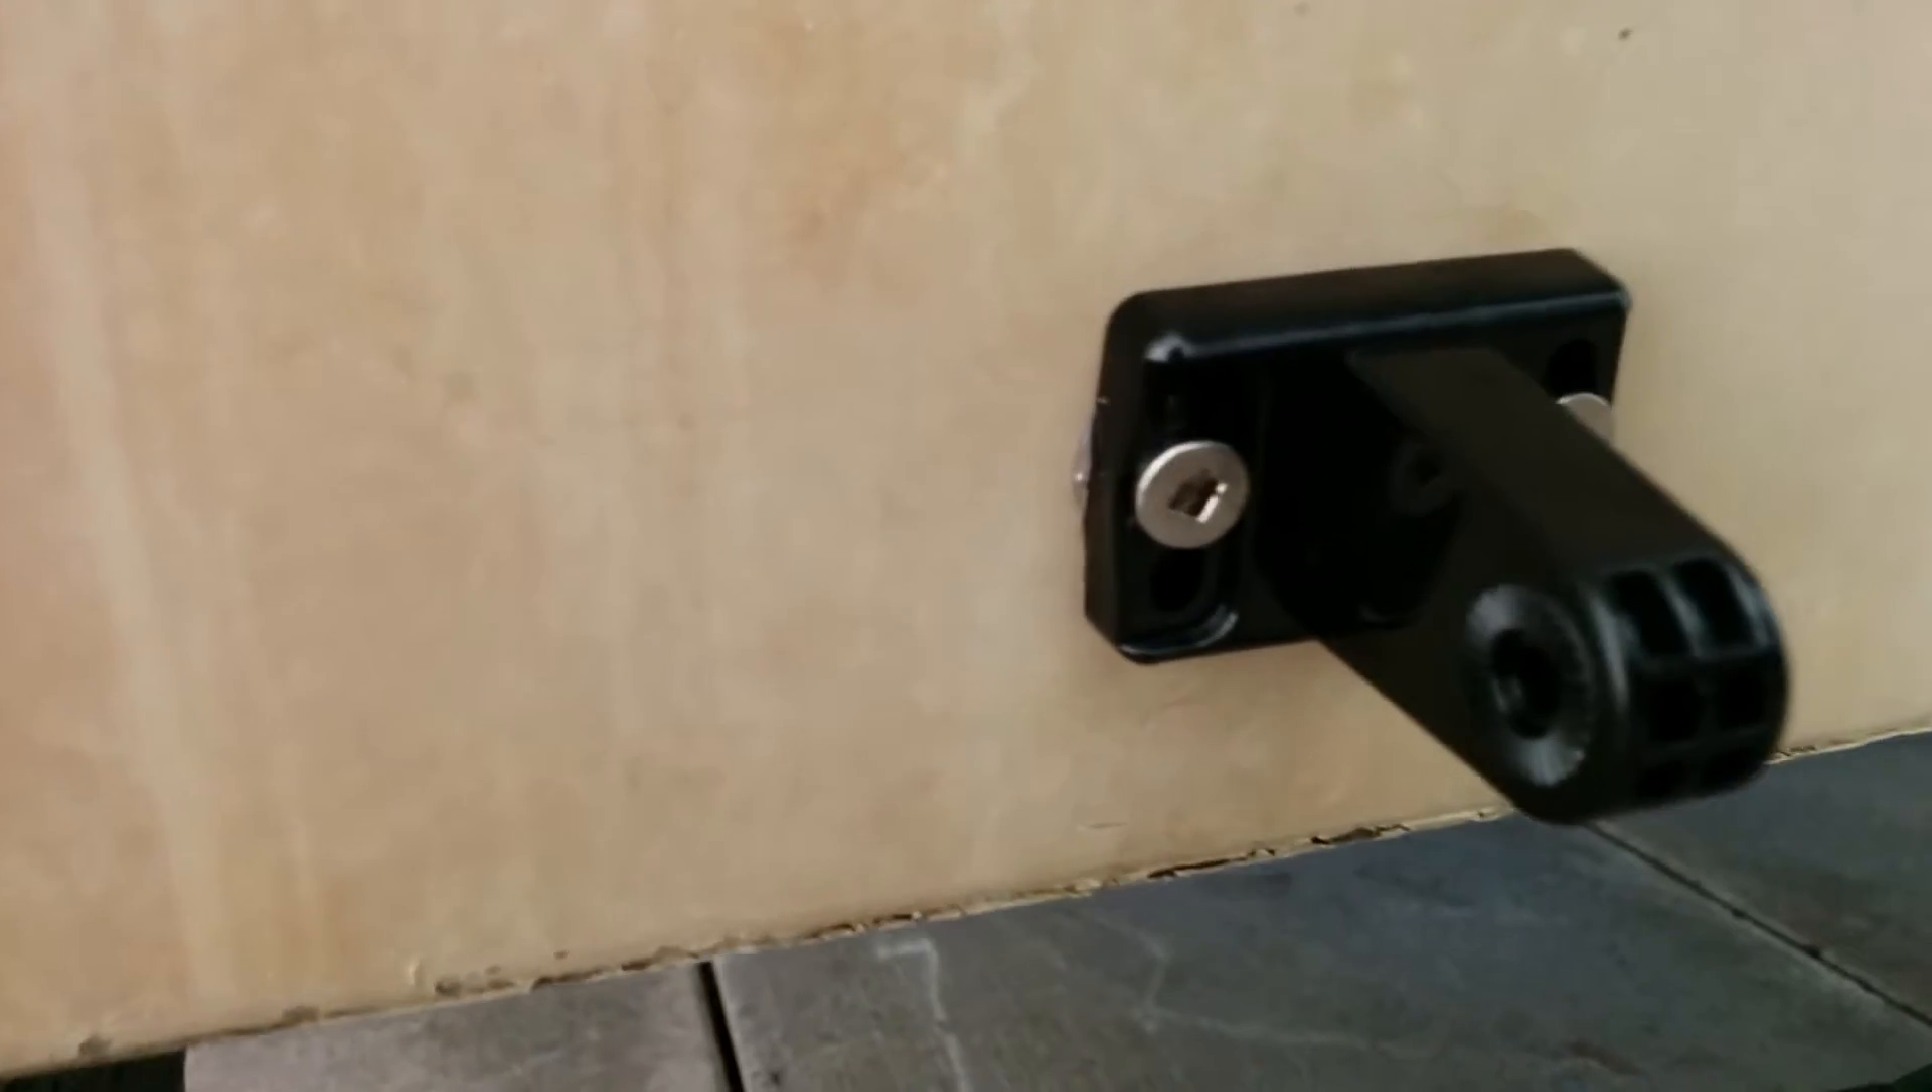Okay, so my mount's in place there.